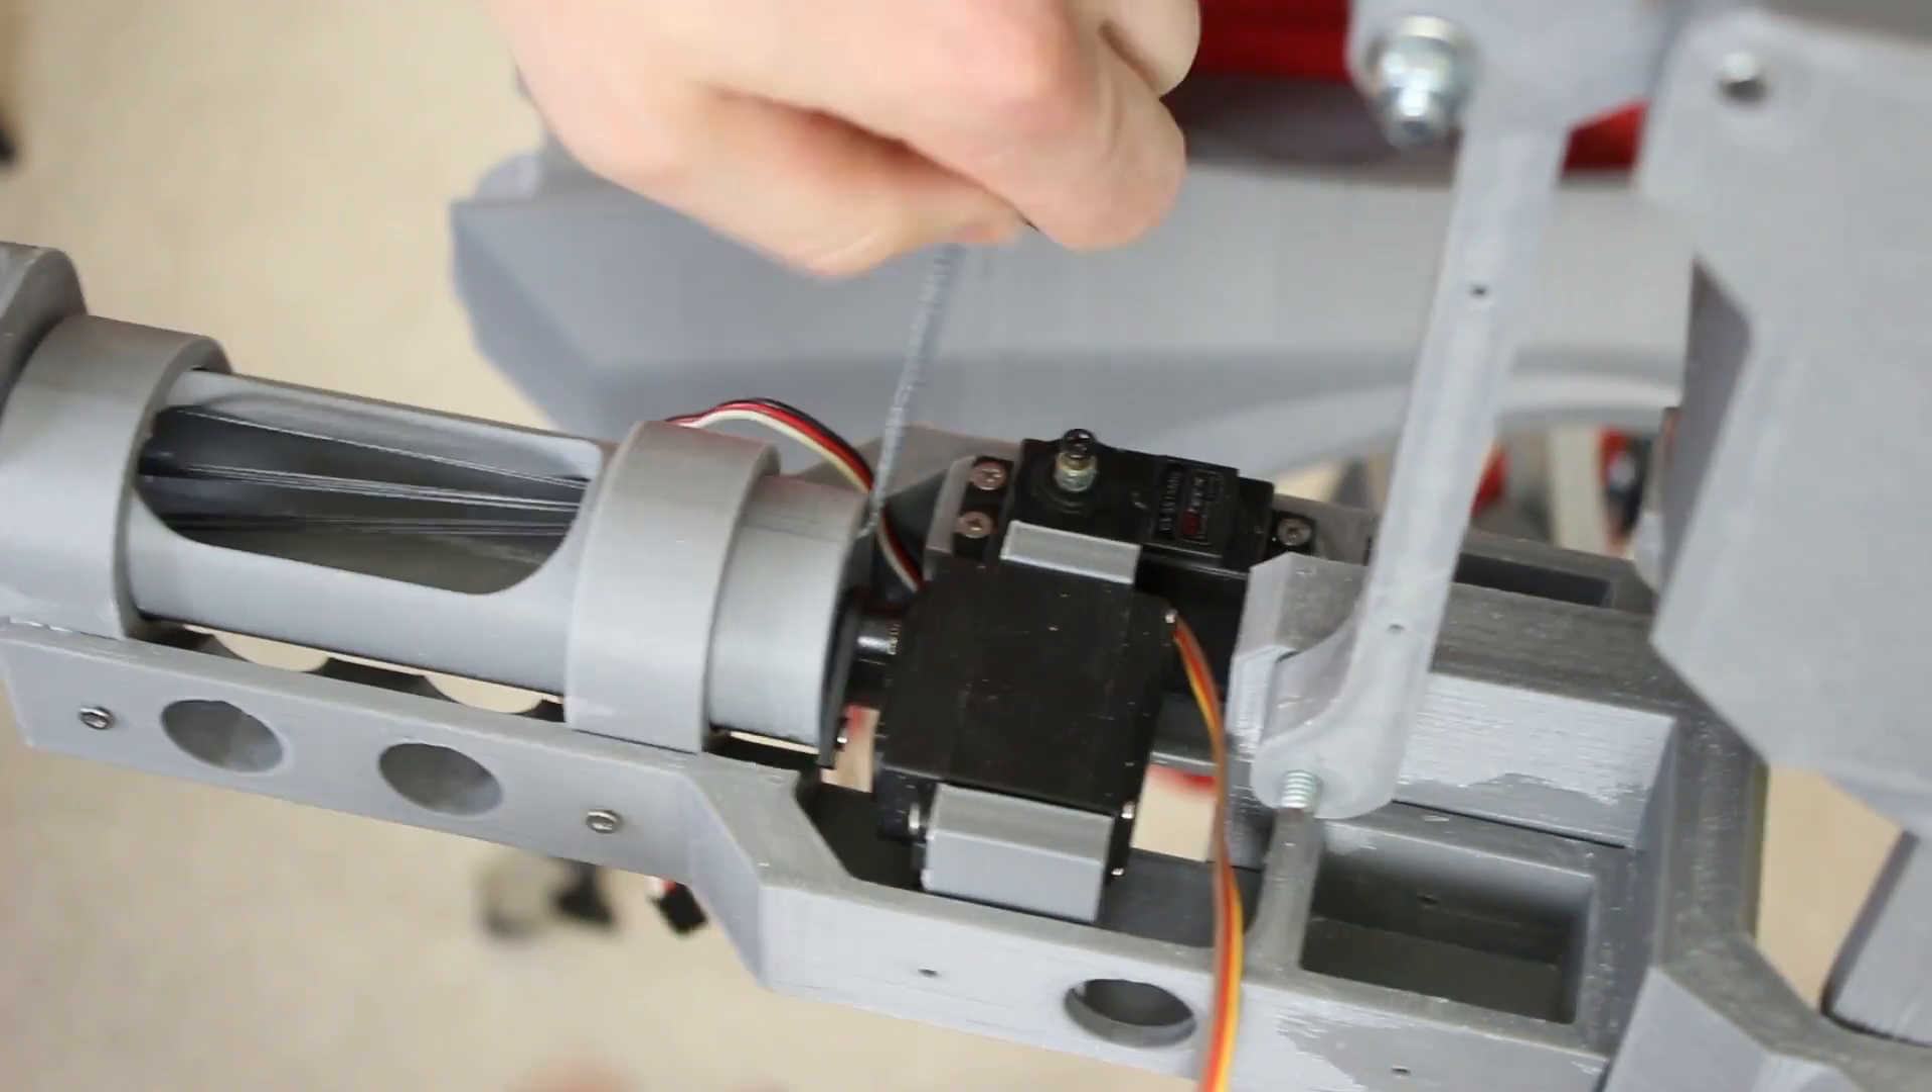I fitted those two servos now so you can see one is here it hasn't got its servo horn on yet But that will pull that string up to pull the wrist.